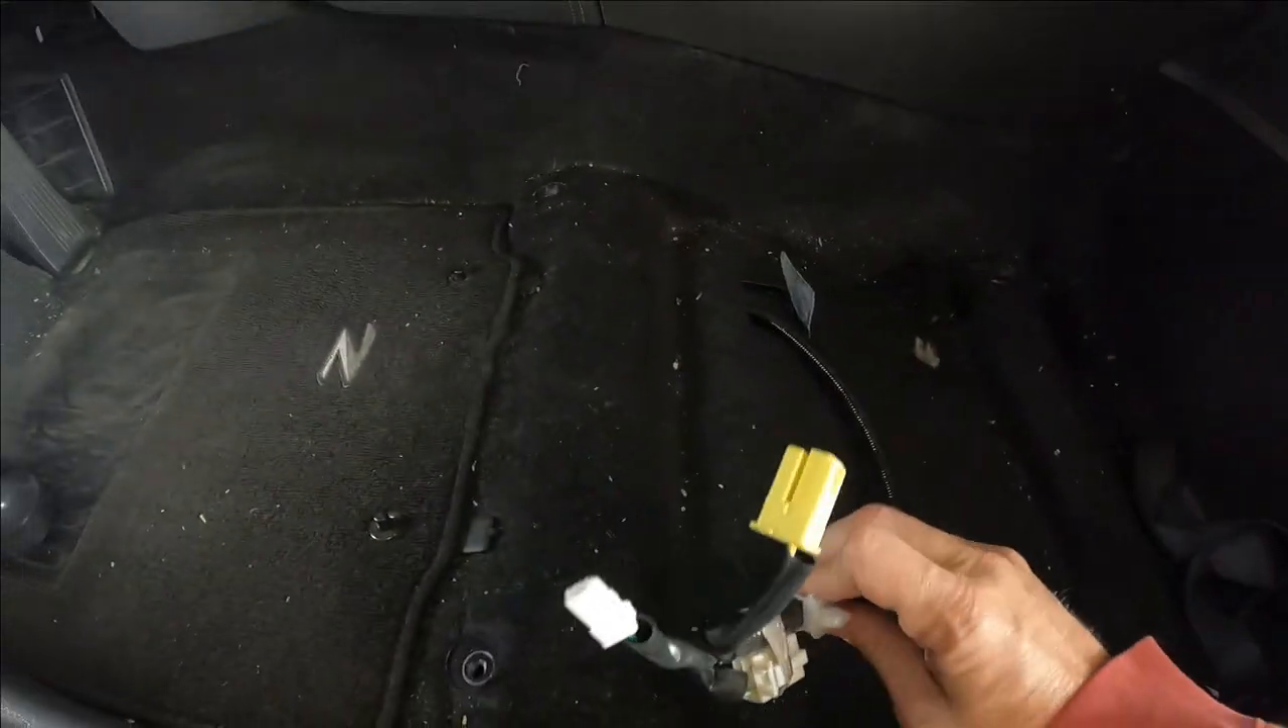Here's the floor of the car with the seat completely removed.